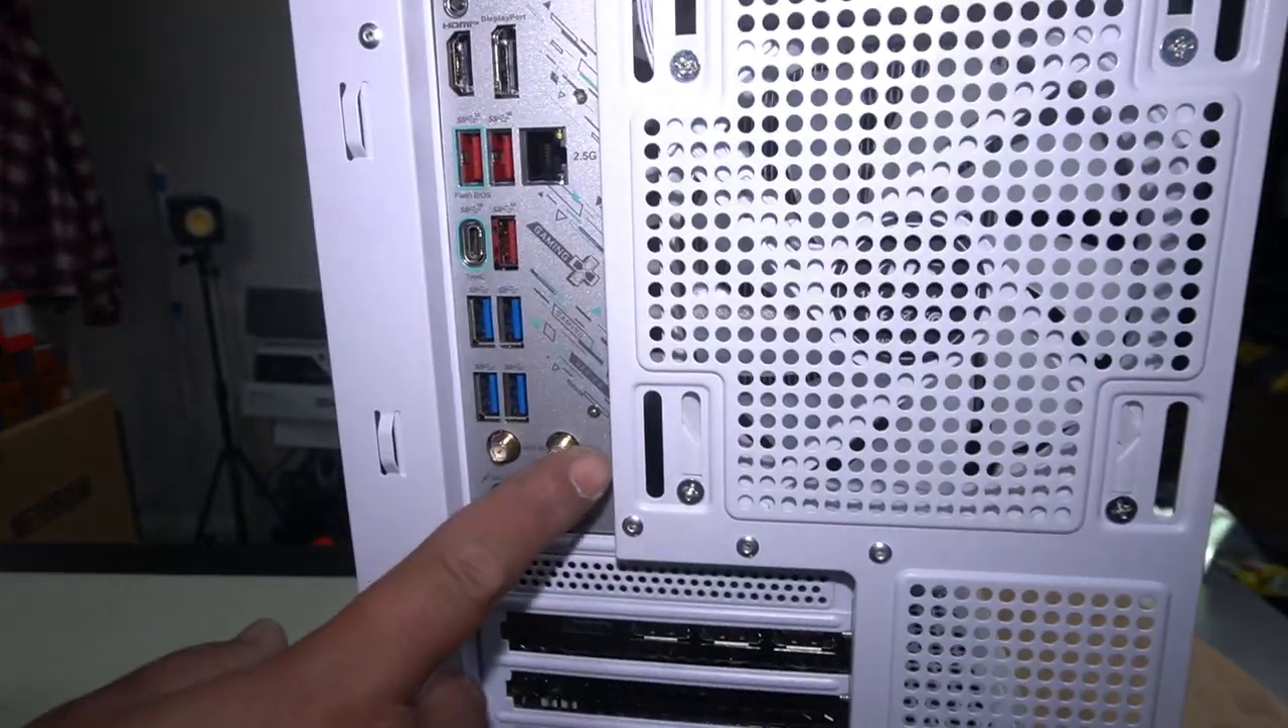All that's left now is to install the rest of our panels and of course our antennas at the back here and we're going to be good.